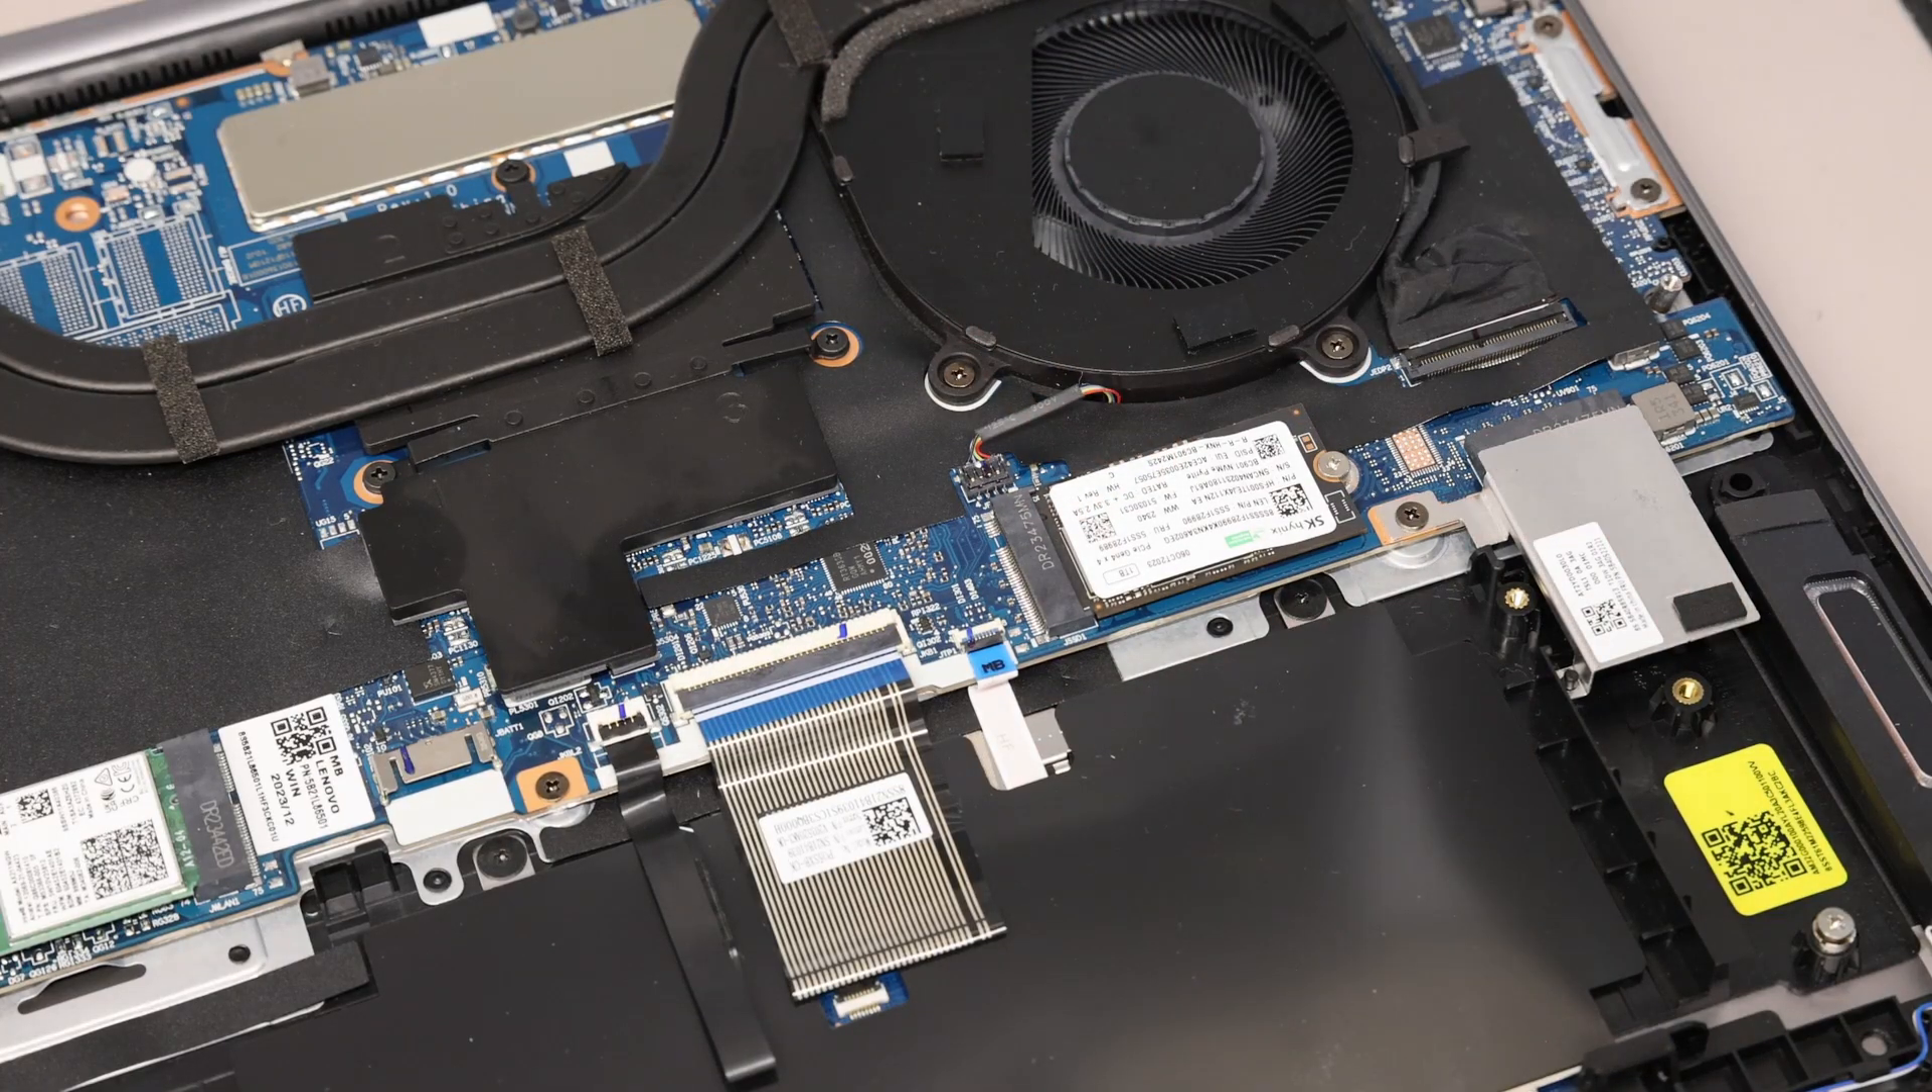So in terms of SSD we have the primary SSD already installed in the system here which is an M2 2240 drive.